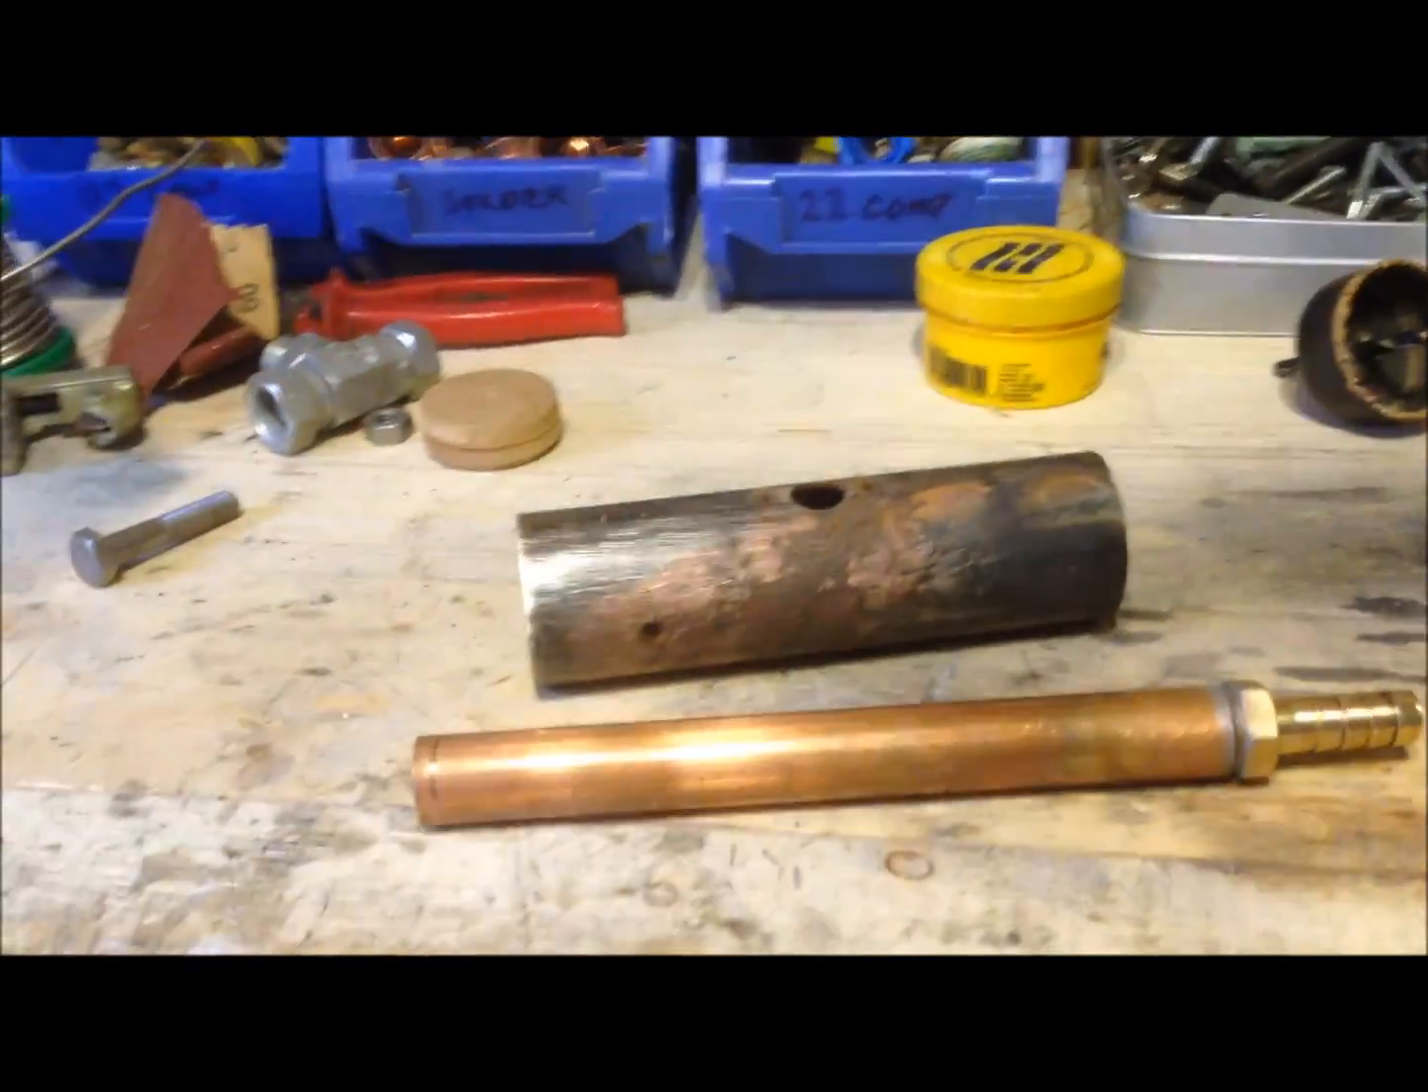Here you can see I've actually attached that nozzle now to this 22mm bit of pipe. I've soldered it.